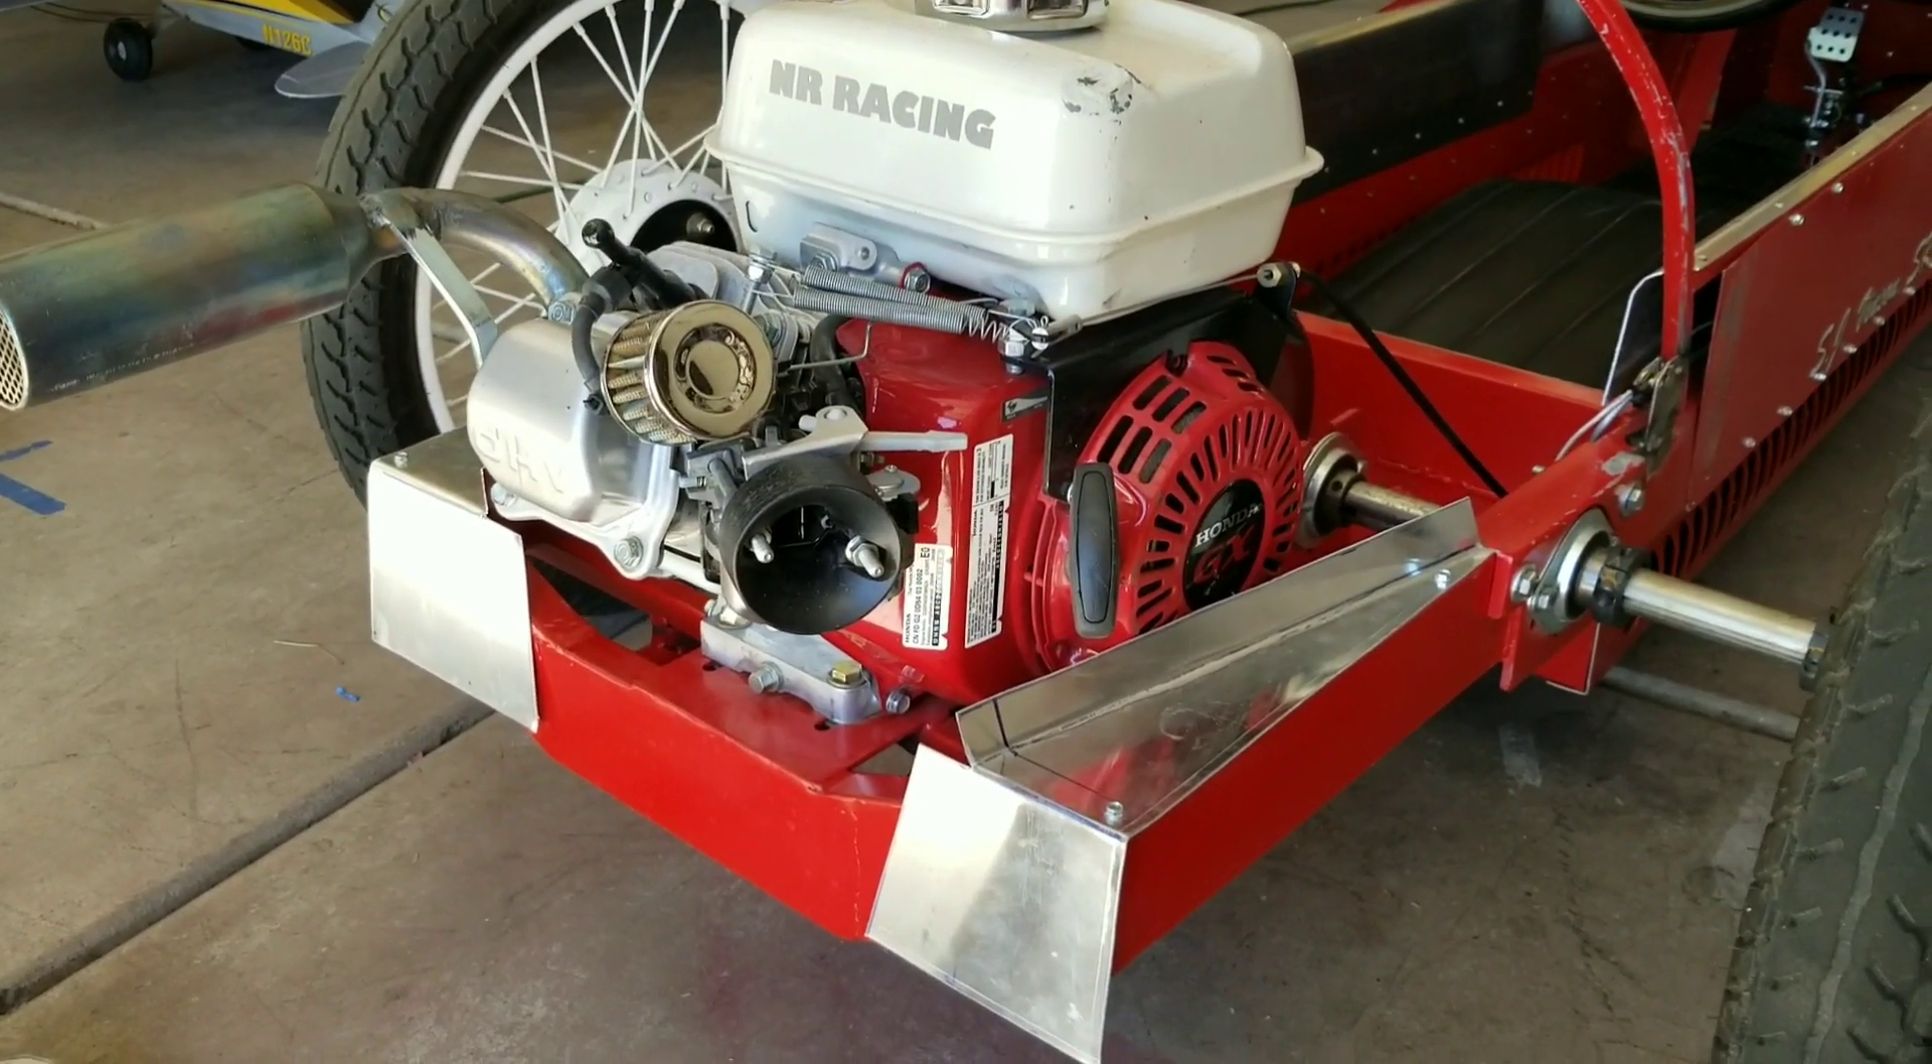Okay, so I've got these little panels mocked up.